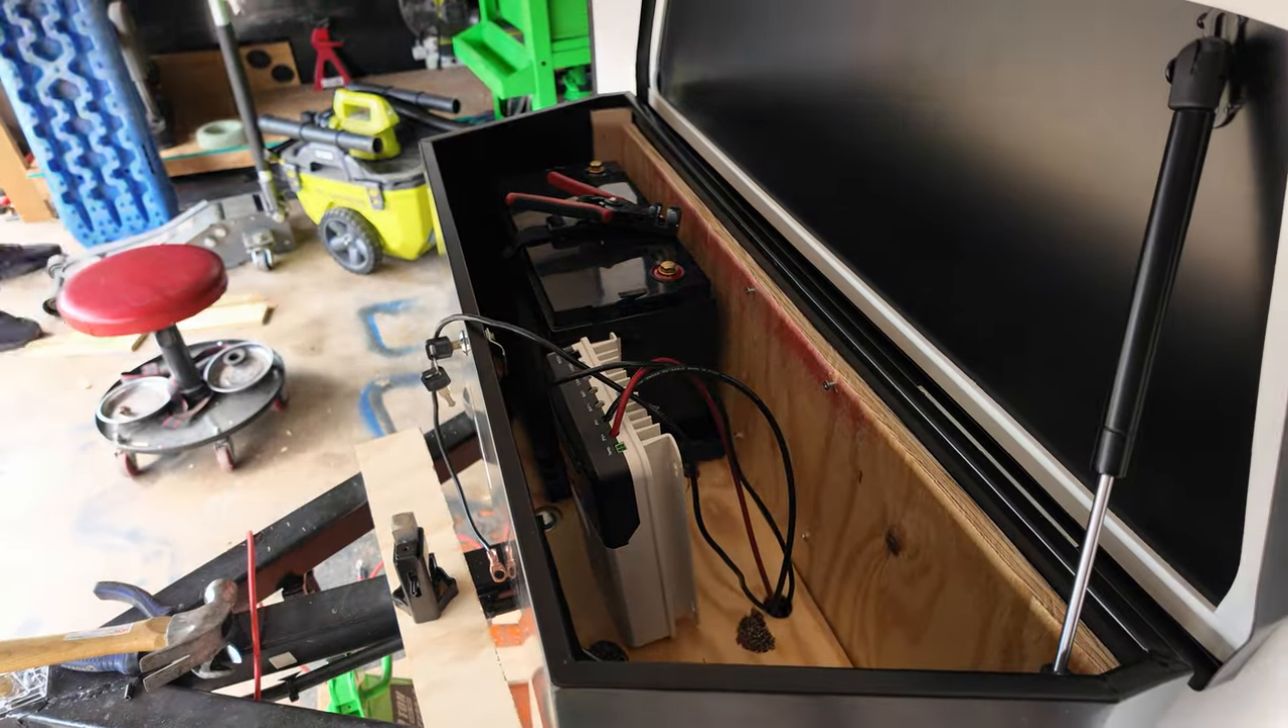Now, you'll notice I don't have much room here for this charge controller.